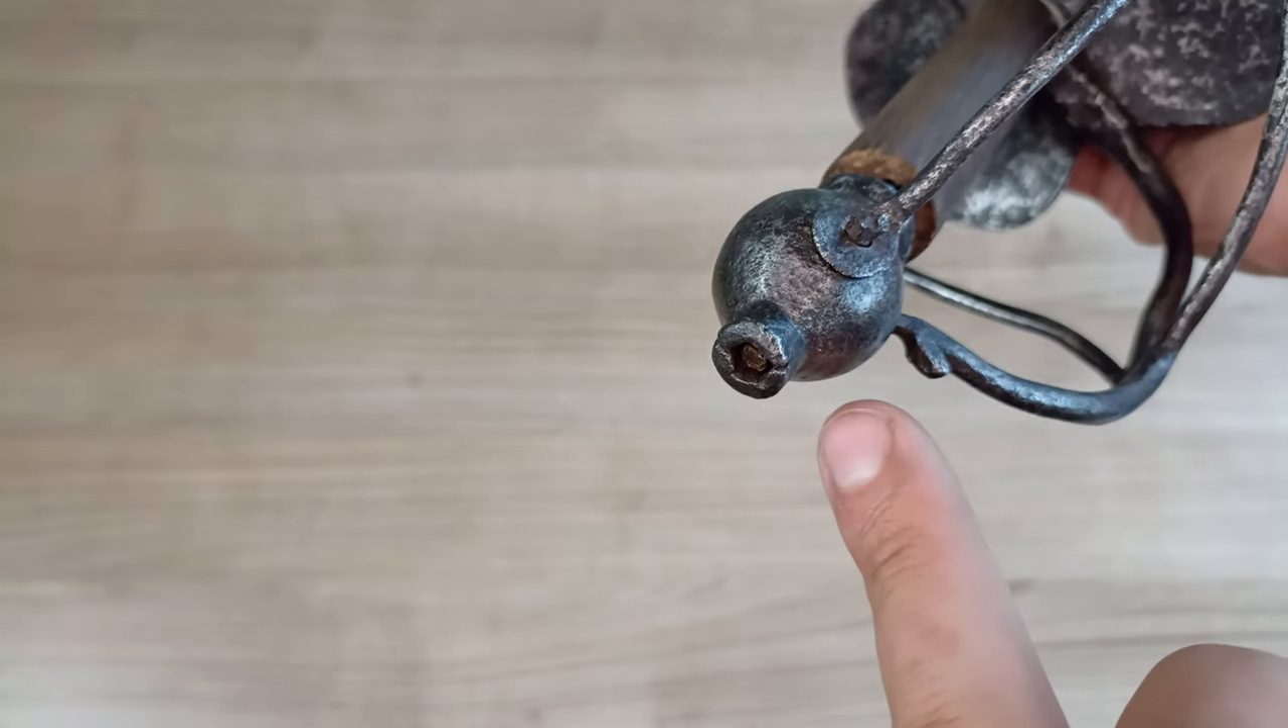As you can see, the tang doesn't reach the end of the pommel, so it's not peened over.